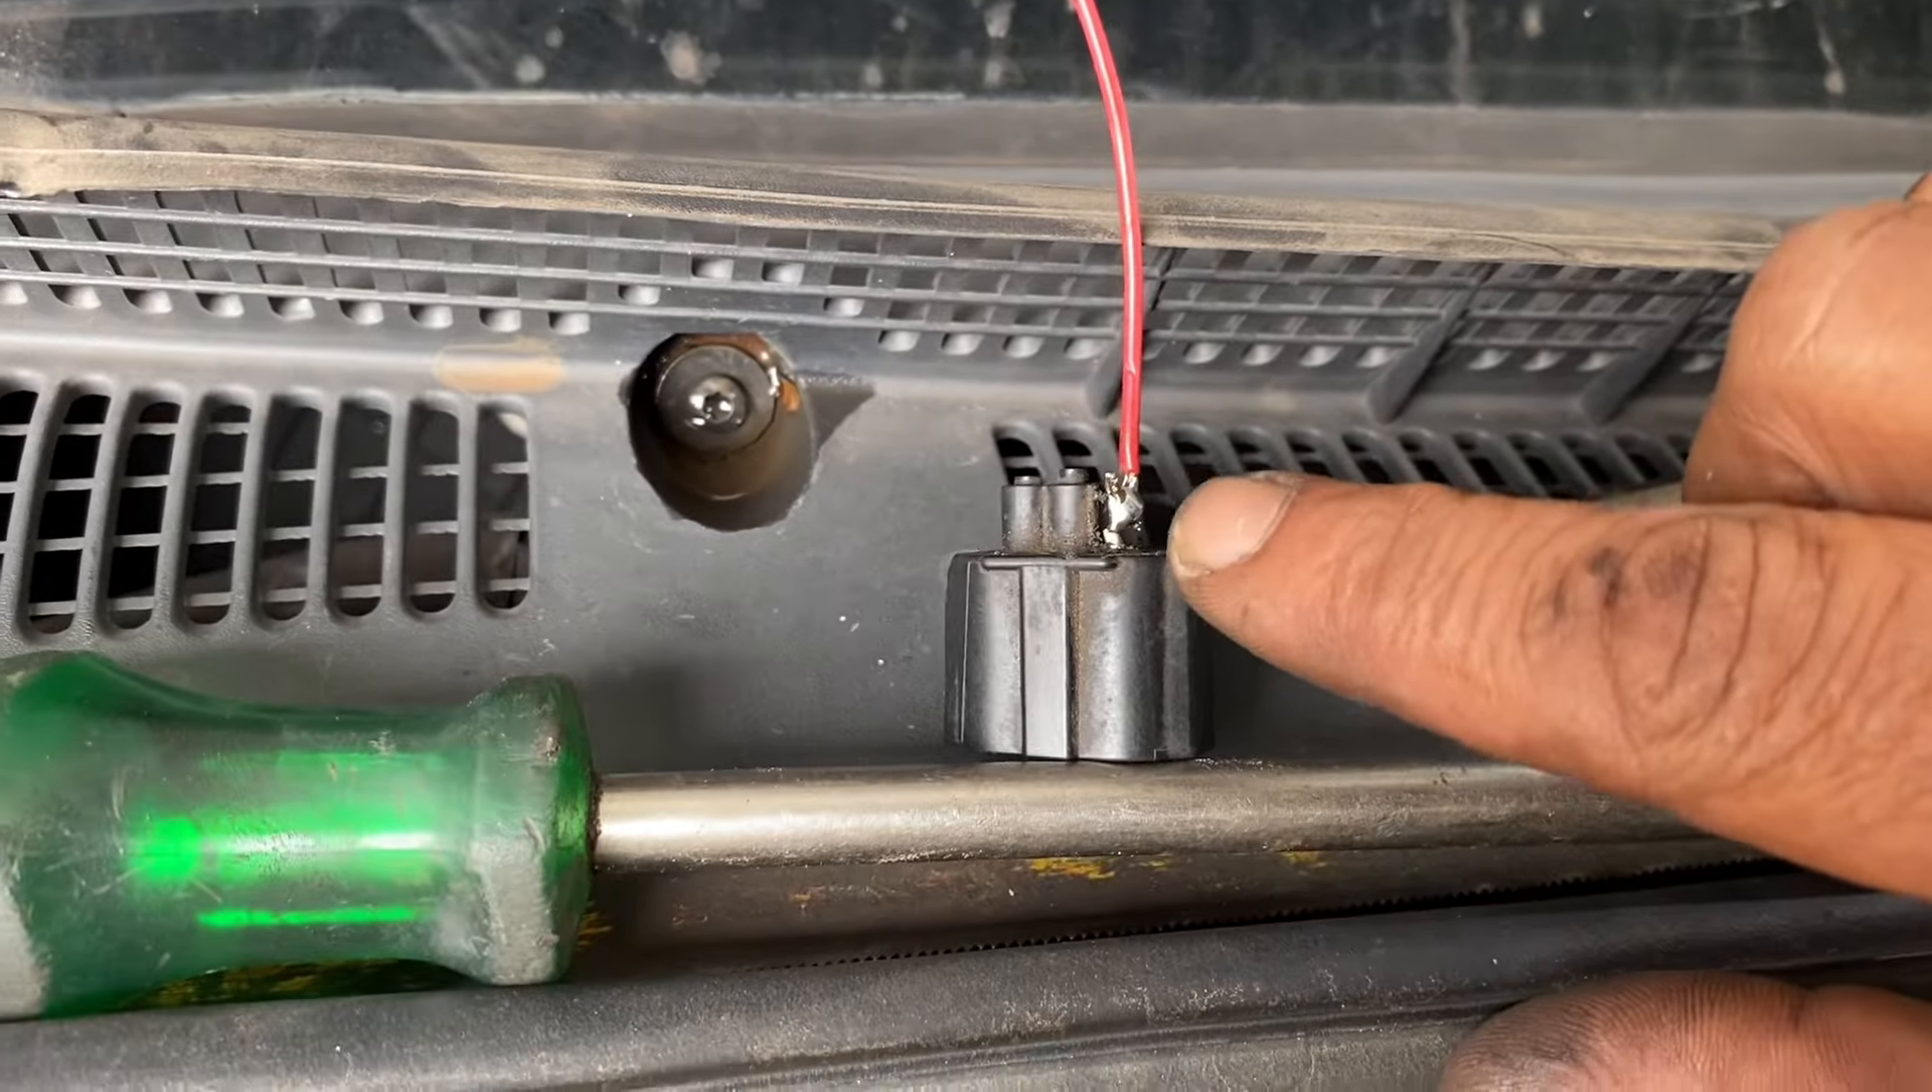Já soldei aqui um pedaço de fio. Ficou aqui, pessoal, desta forma, tá?